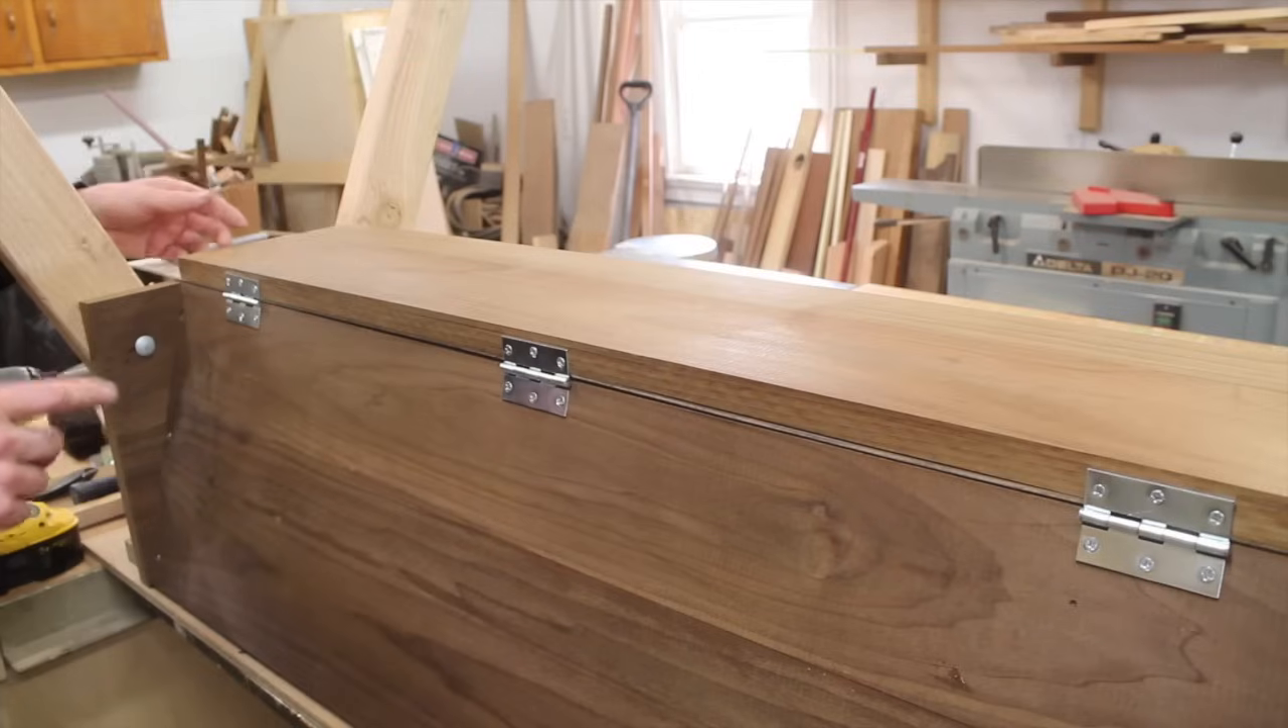I placed the hinges four inches in from the ends and one at the center.